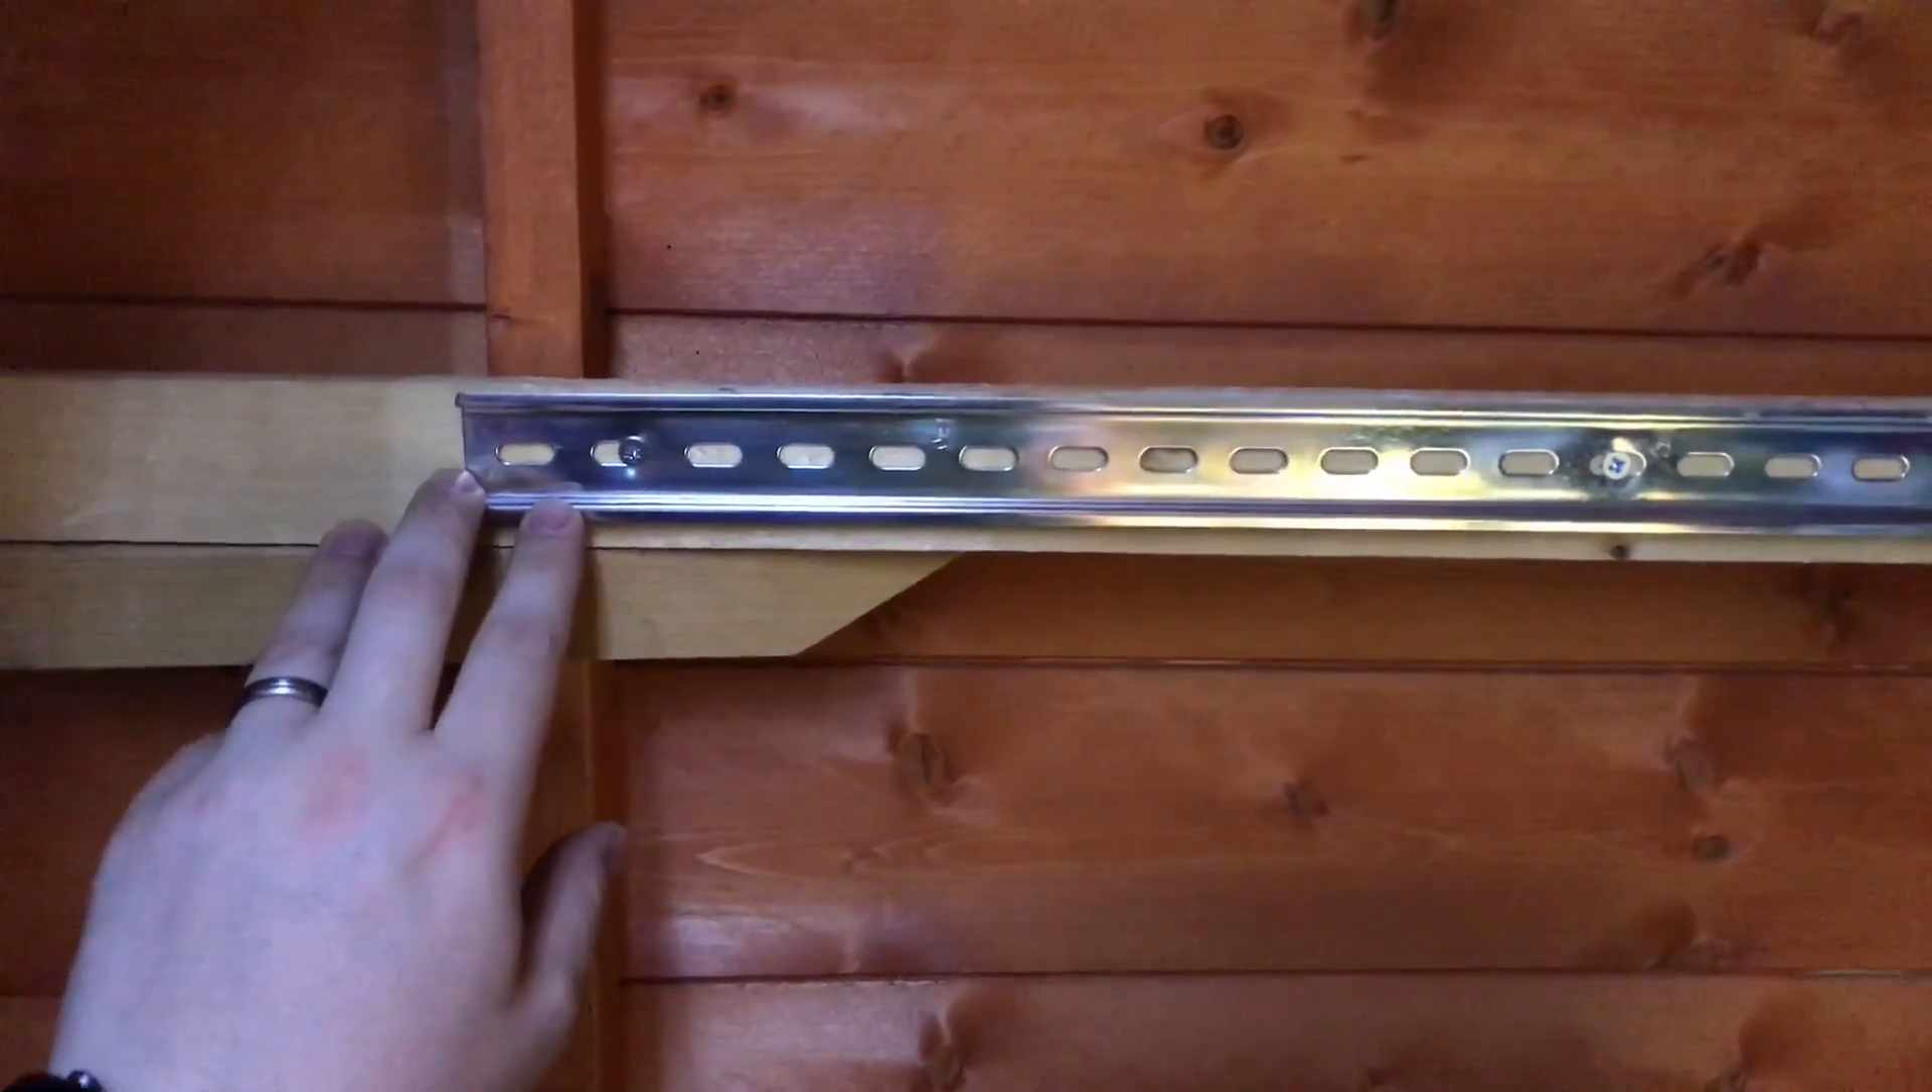There we have a one meter piece of din rail attached to the wall of the shed on that piece of wood.